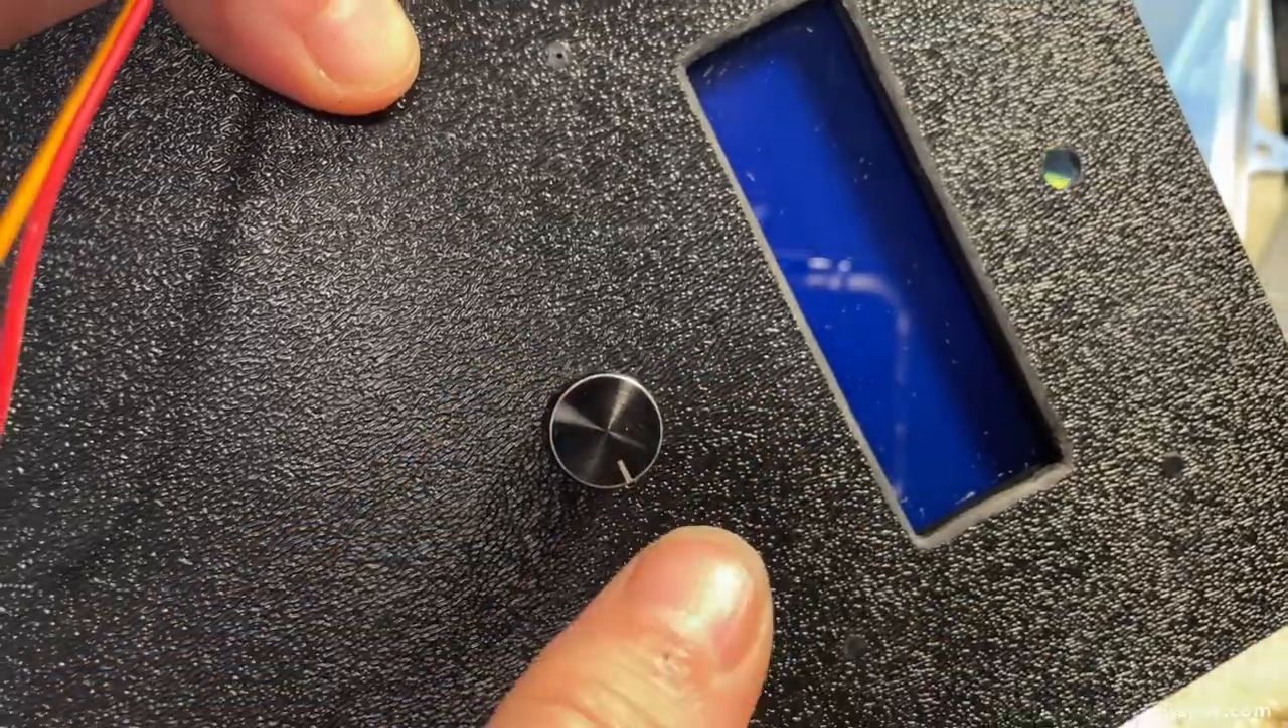I have drilled a hole and installed the knob in its final position.